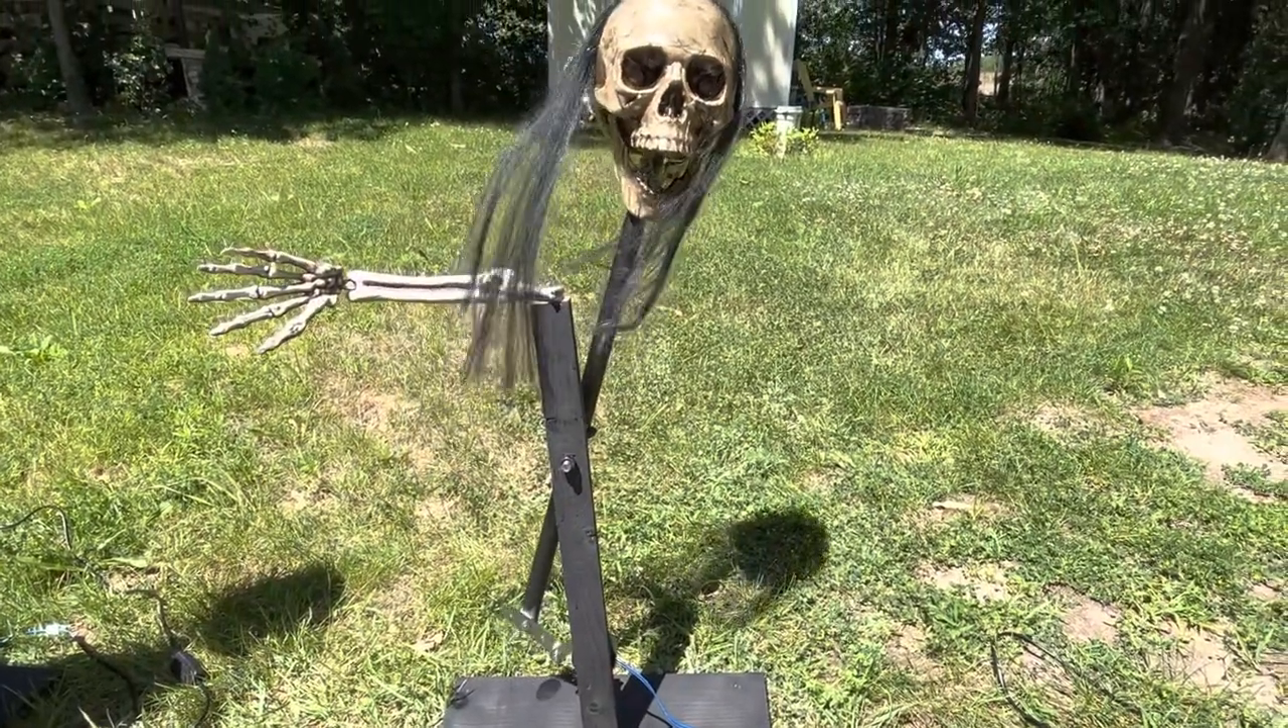I popped the head back on once I was finished corpsing it and then I hot glue gunned on some hair.